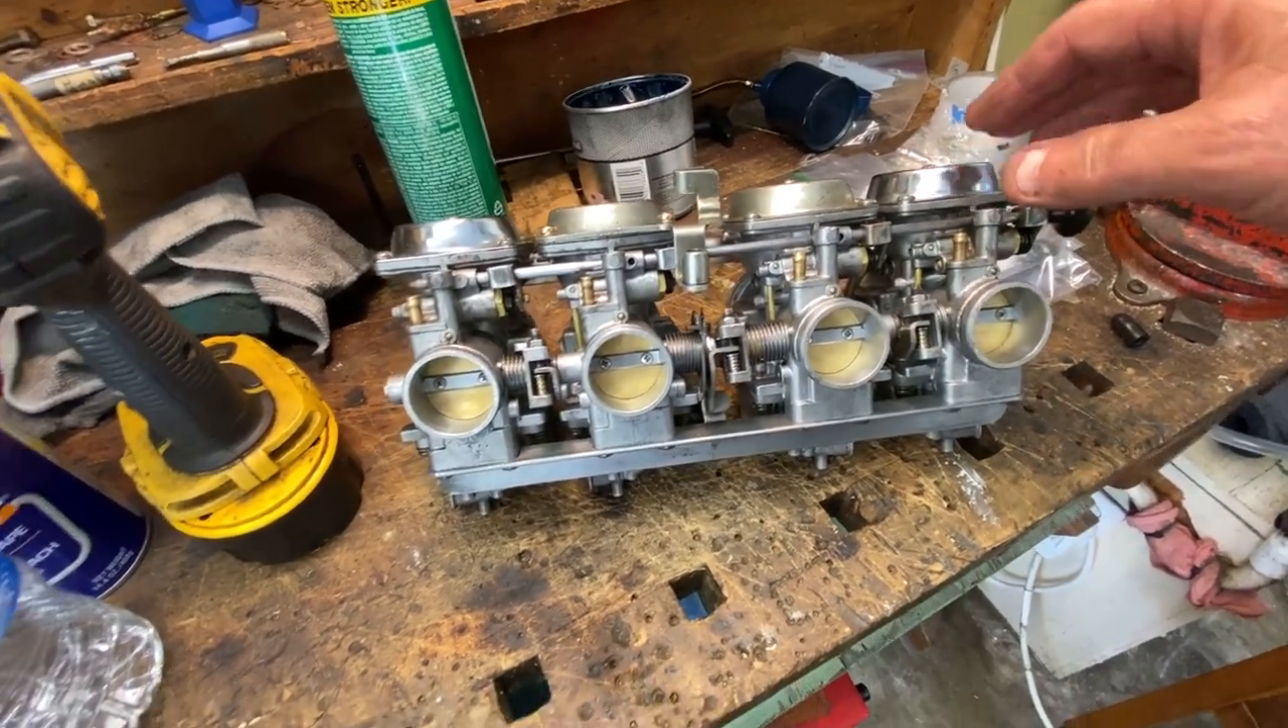Here's the BS 34s for the KZ 1000 police bike all back together all re -racked and nice and clean.